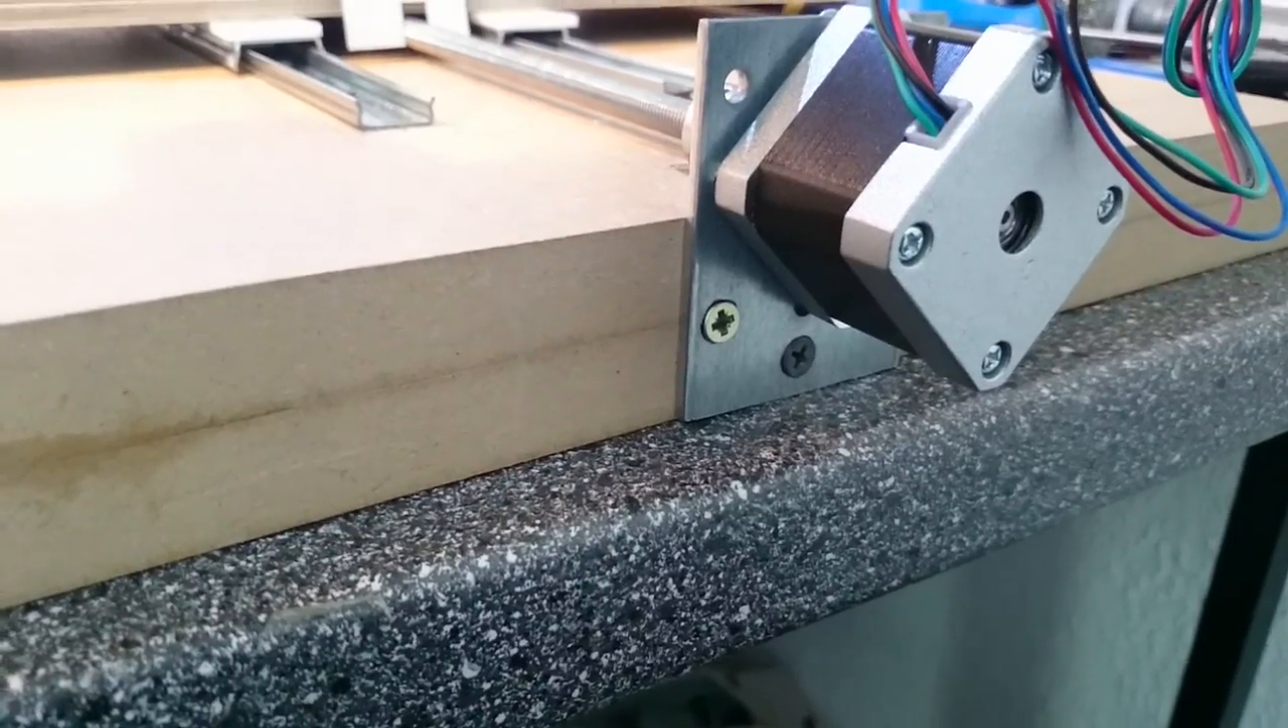The motor is mounted, and a last precision test shows me whether the position is okay.